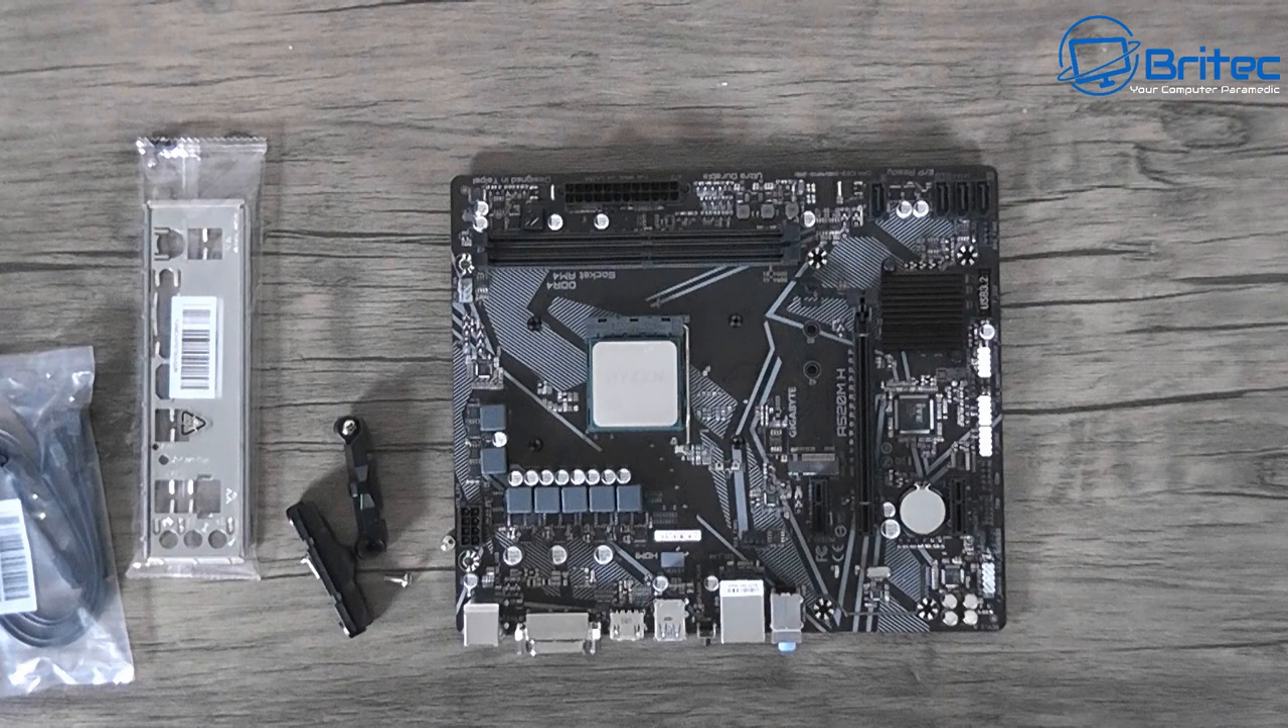That is now the cpu in its socket.